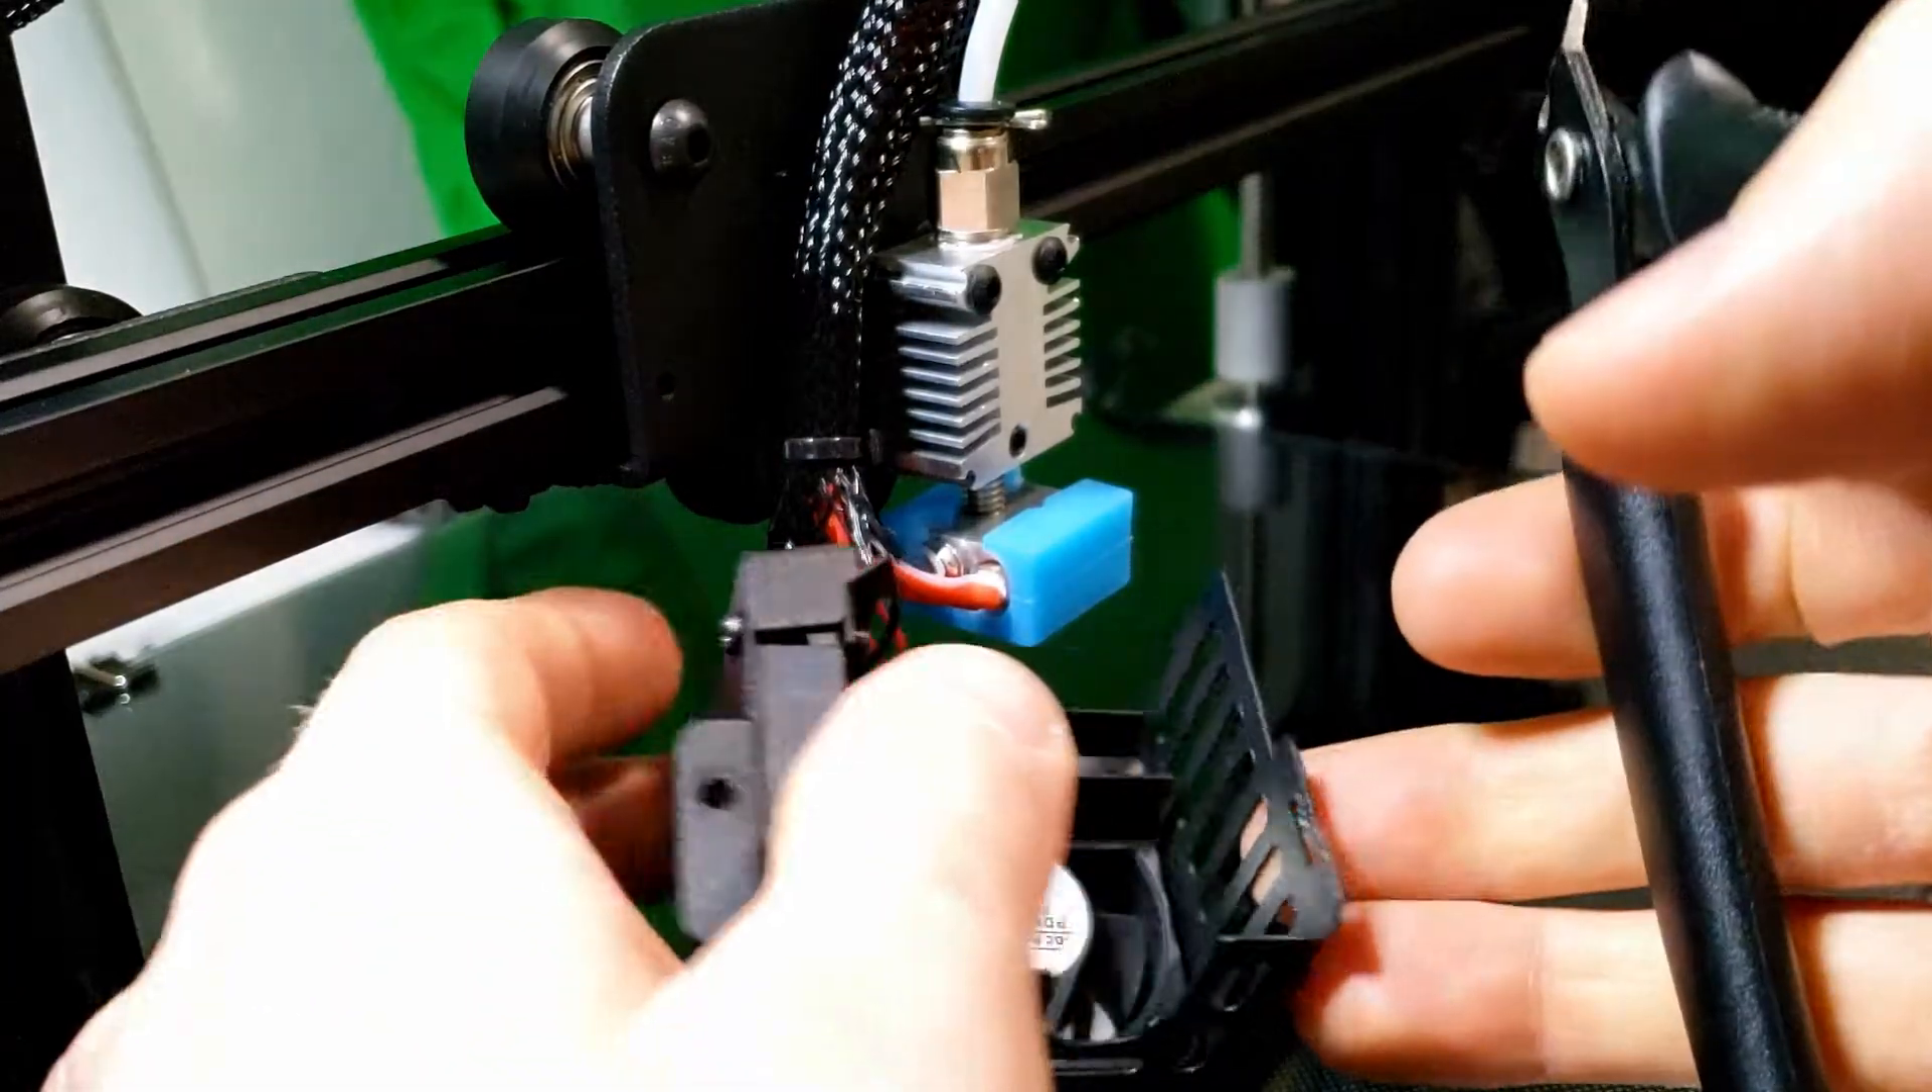Okay so we got our shroud off.